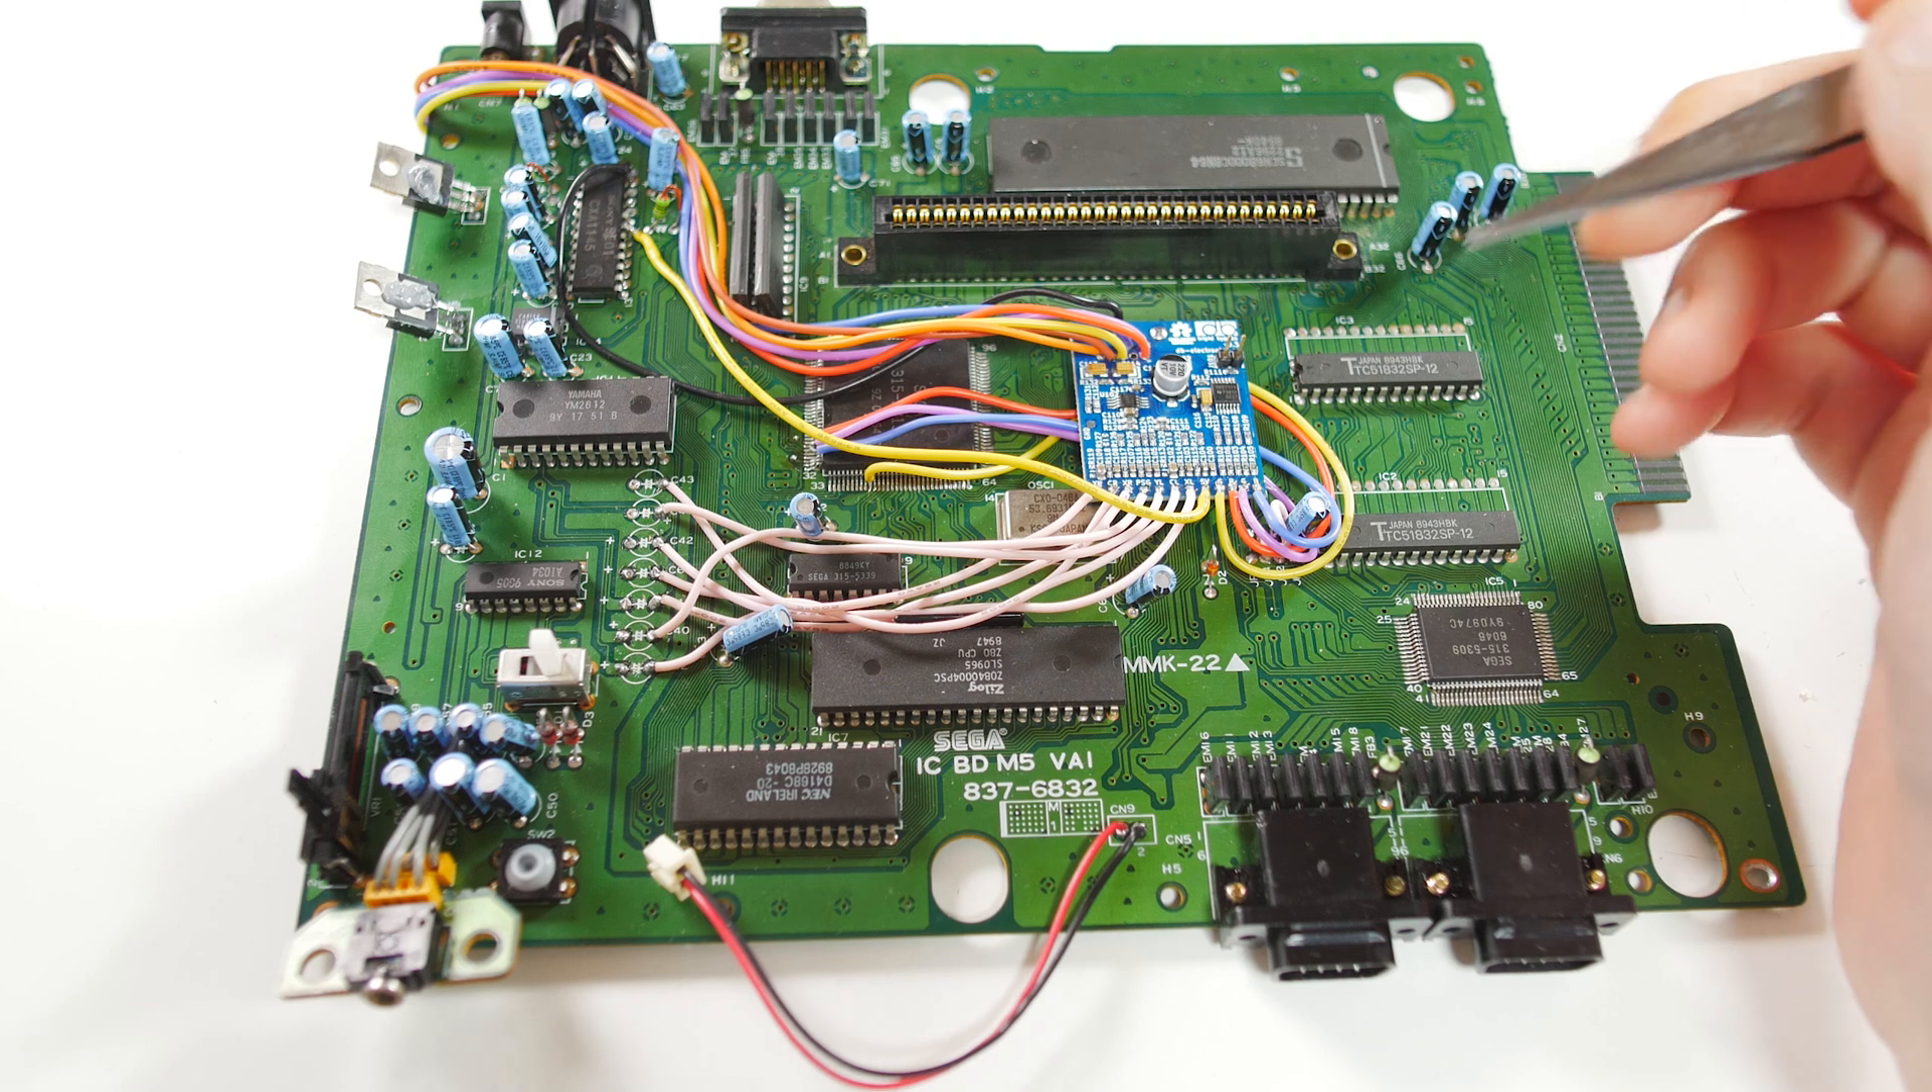So I have the mod done here. And as you can see, we just added some wires here to the audio side.